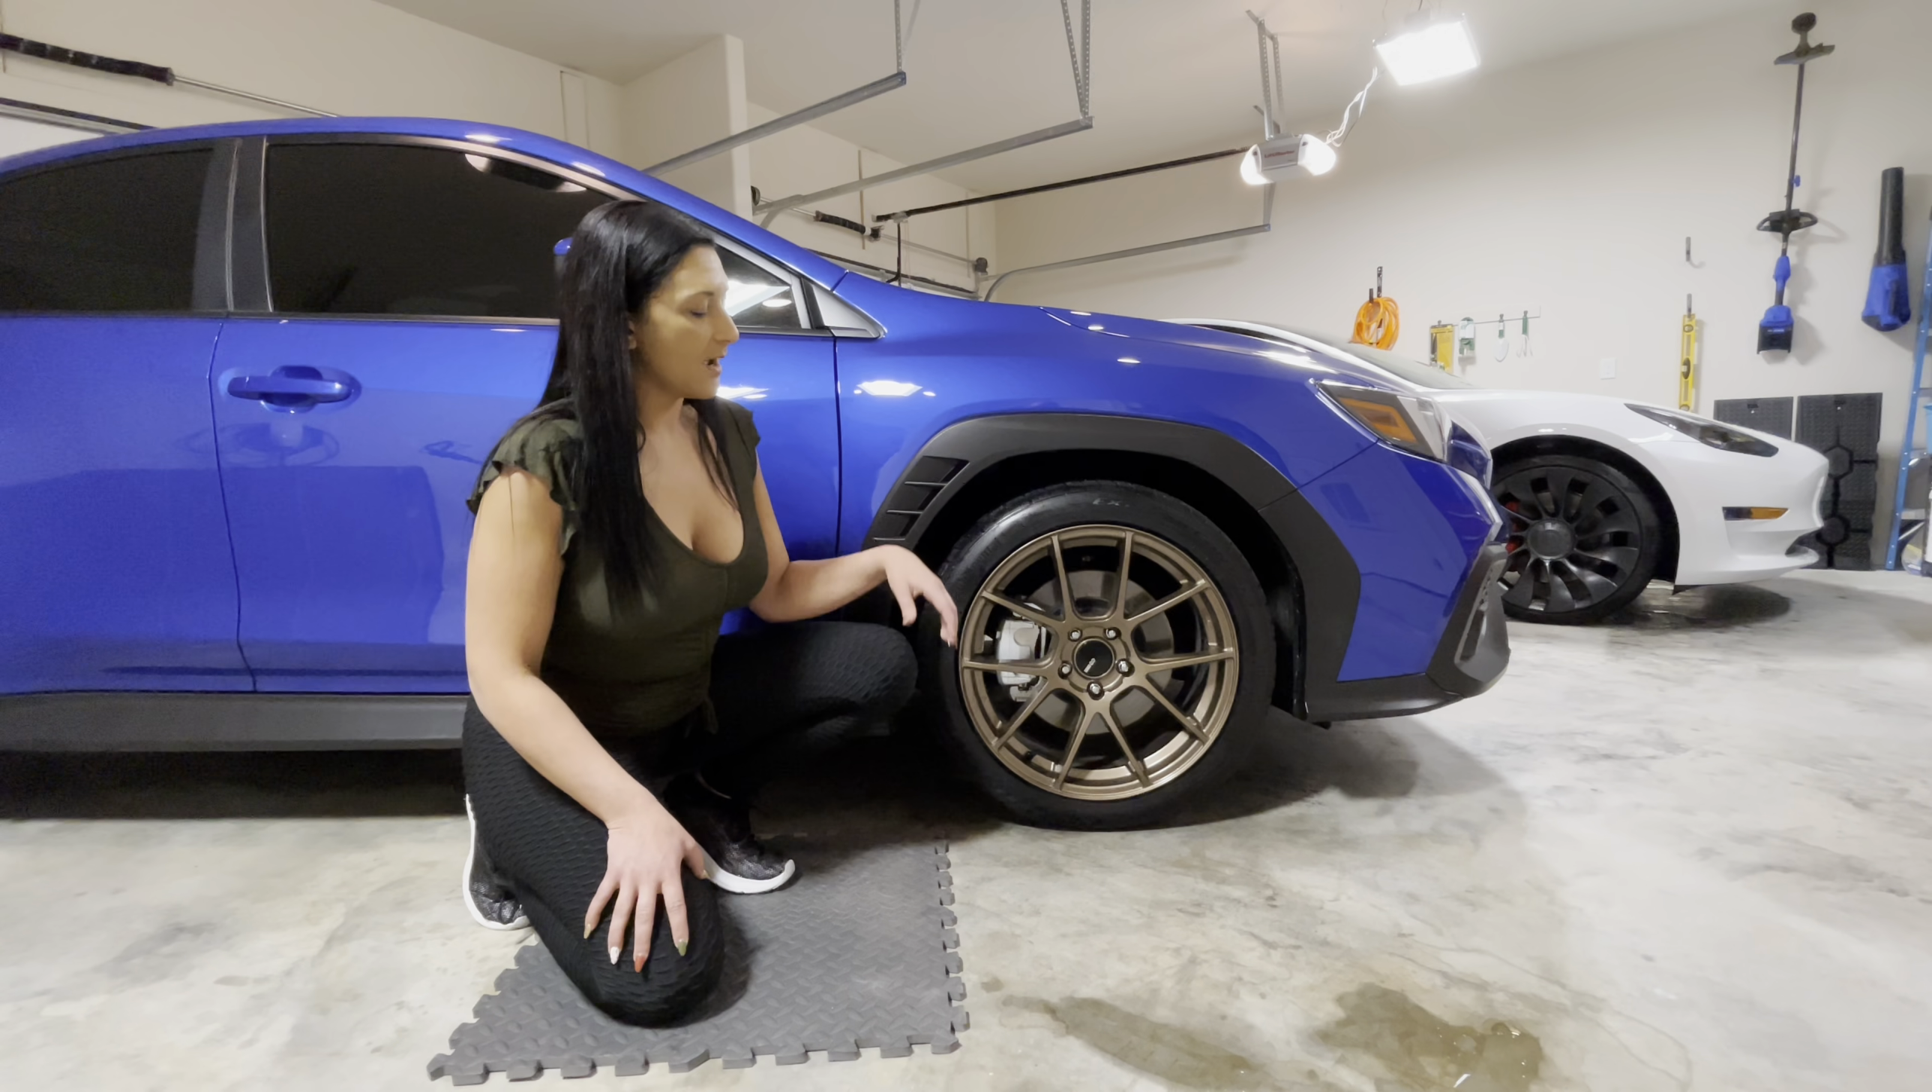I just feel like there's too much wheel gap here.